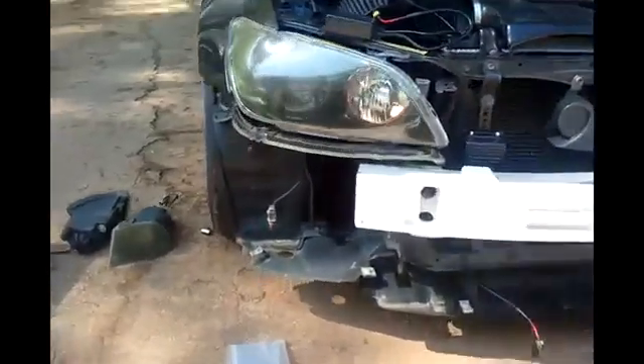Mine are going to my fog lights so I had to take my front bumper off as you can see there's my front bumper.